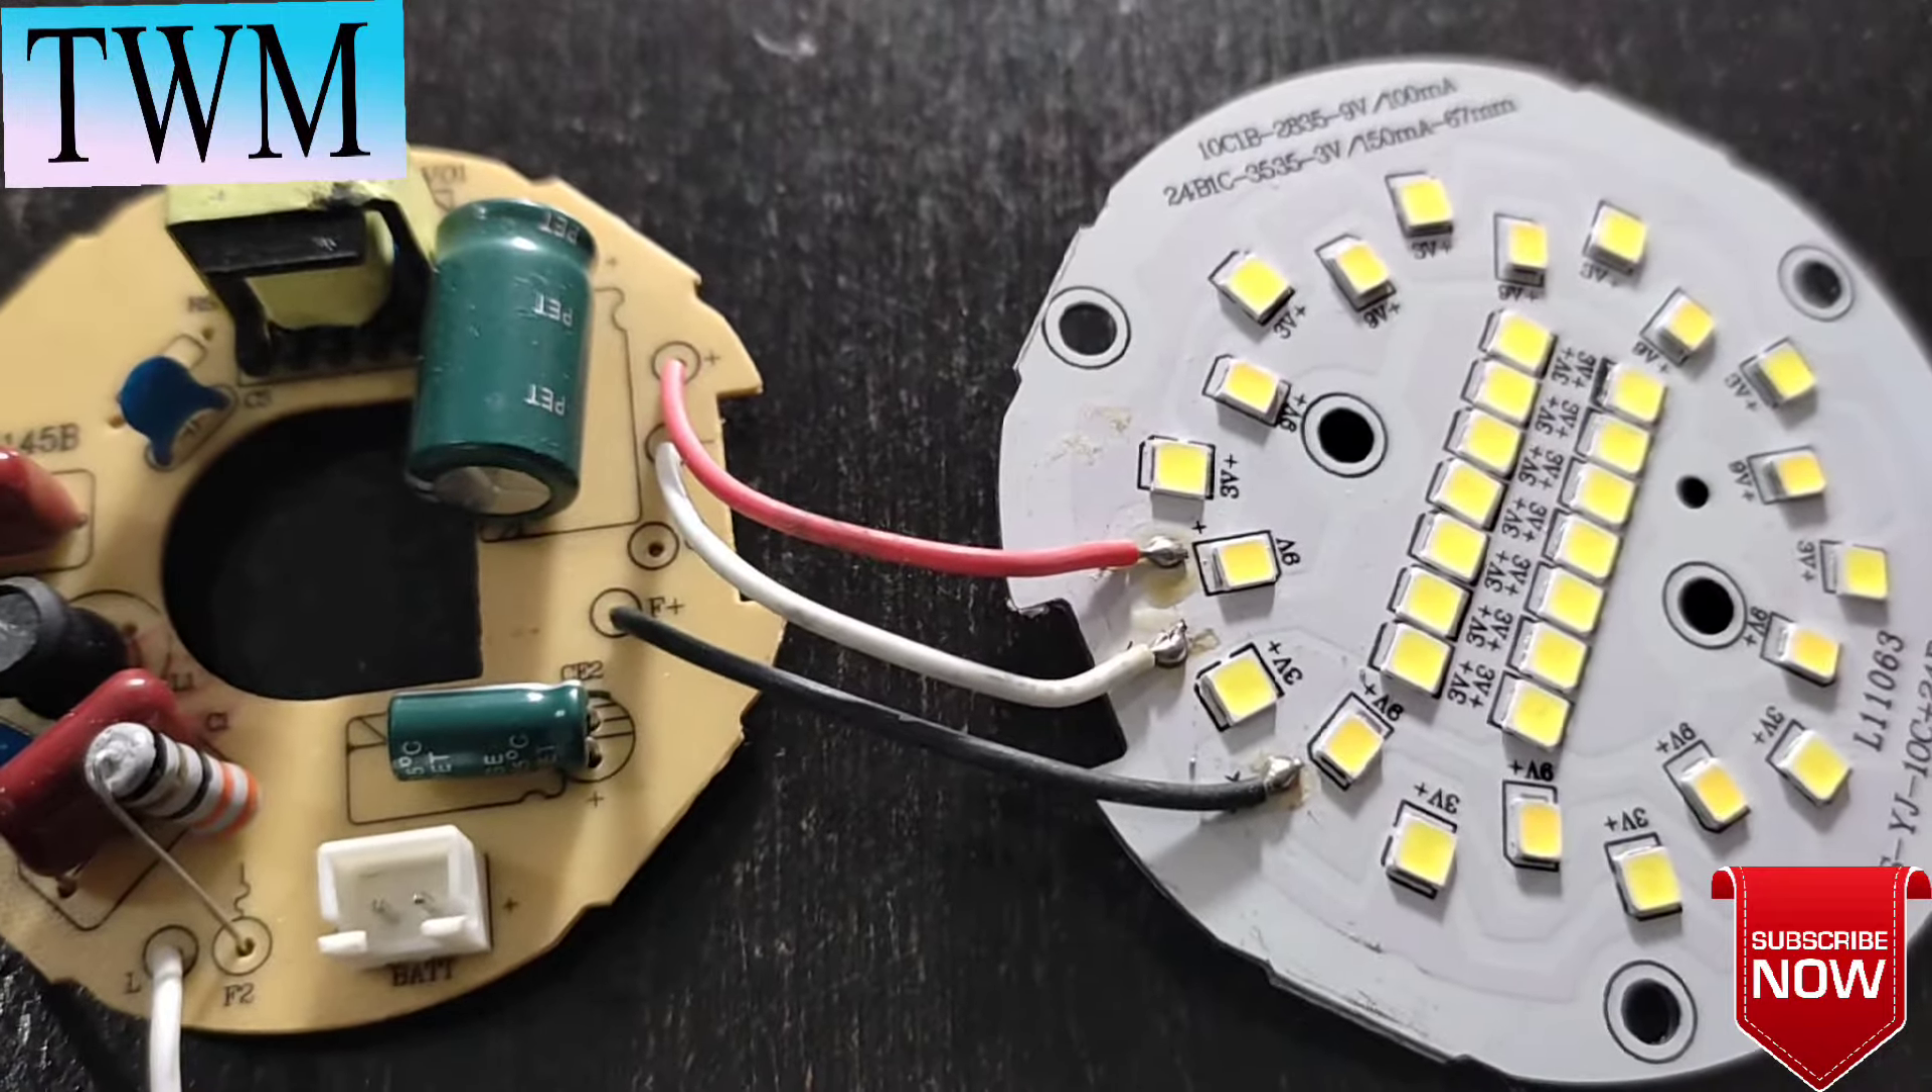मैंने same to same wire को soldering कर लिया है।